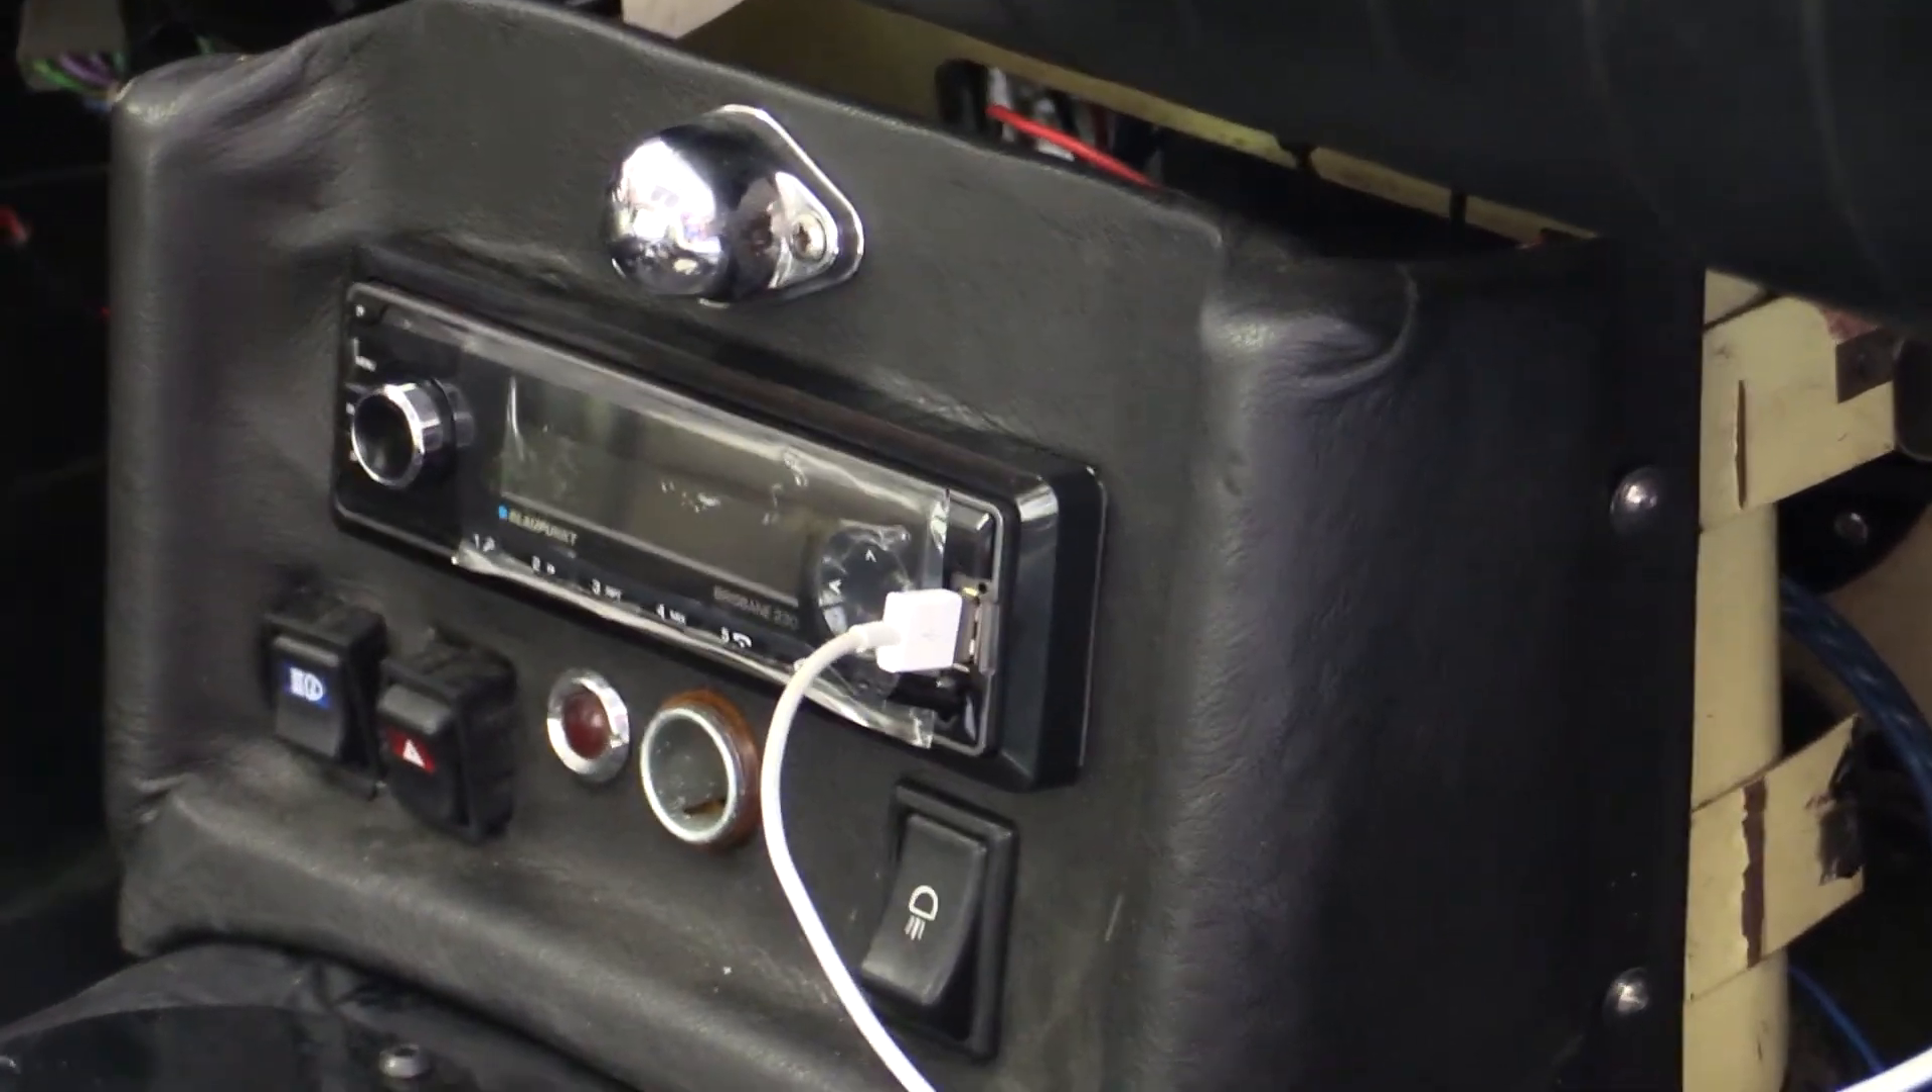Okay, we finally got the radio installed in the car.